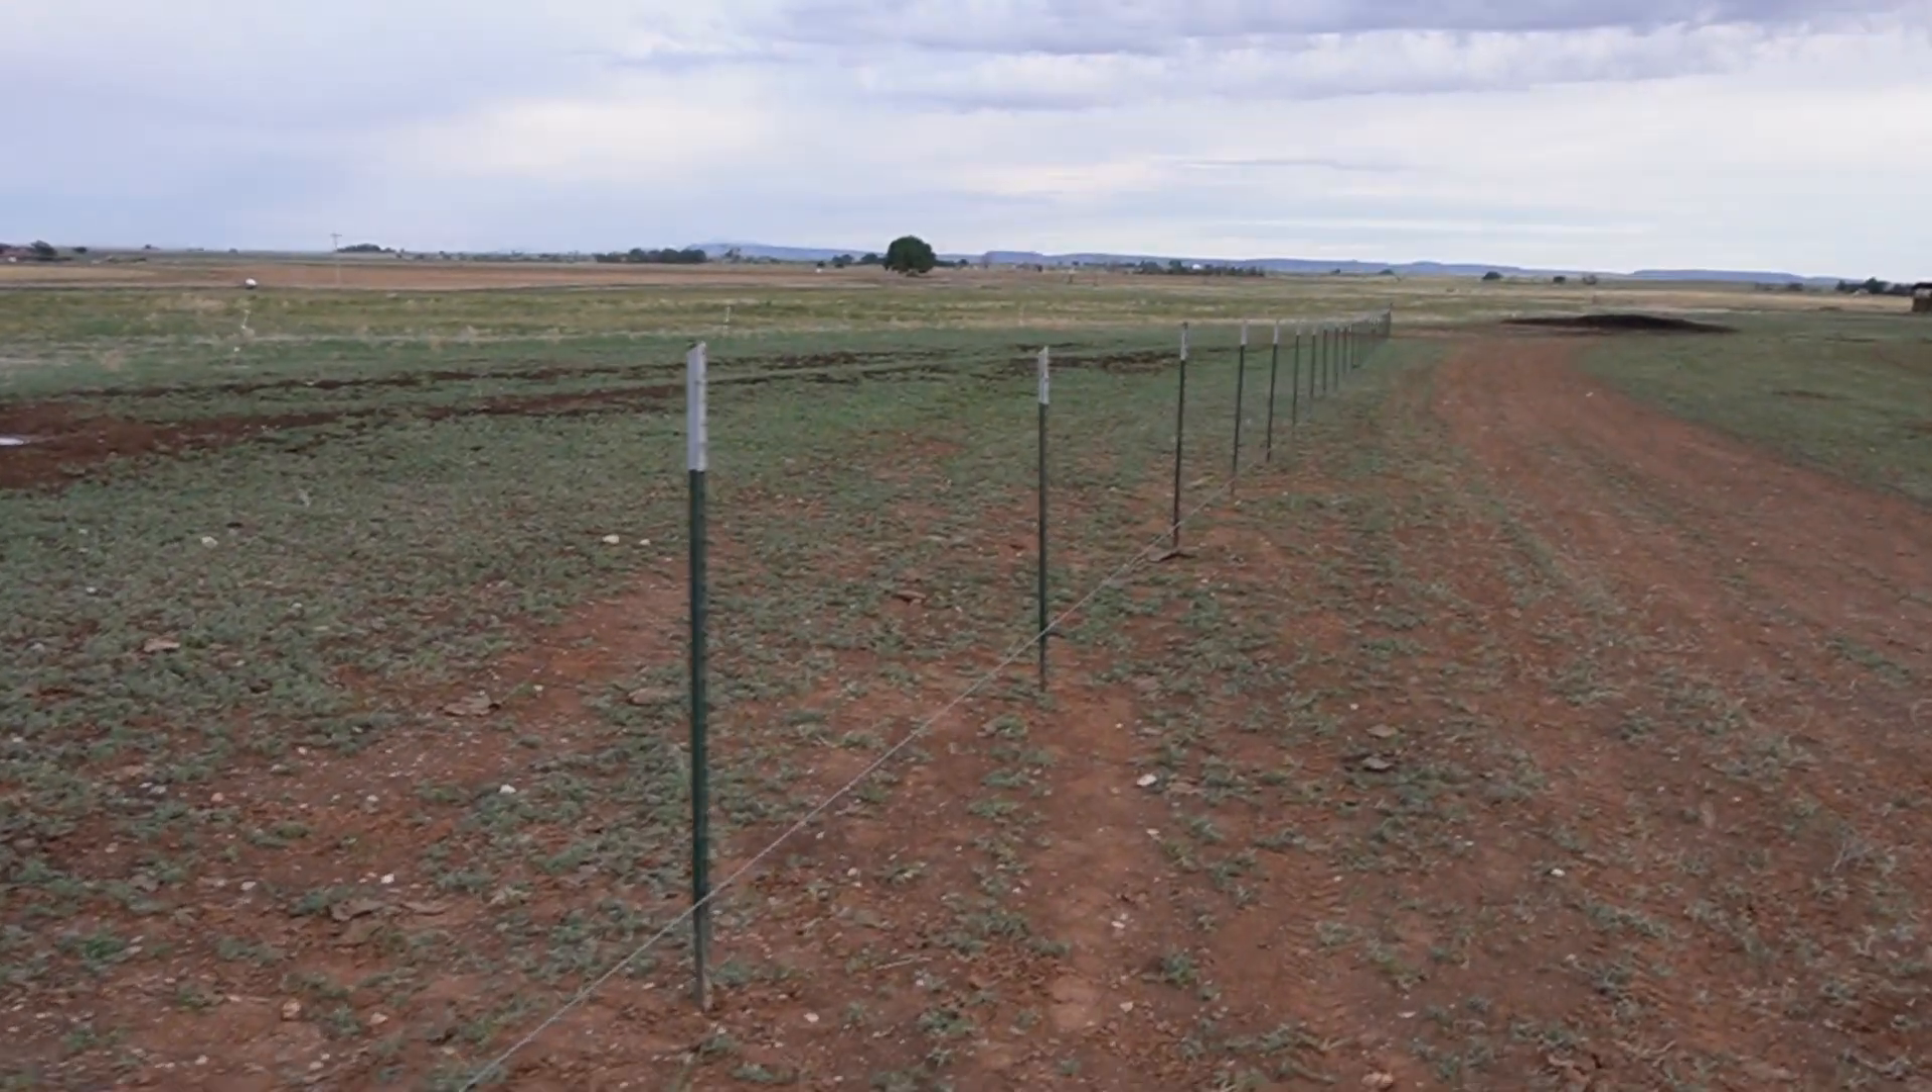All right well I was able to get all the fence posts in we had I put in 23 tonight which is which is pretty dang good.